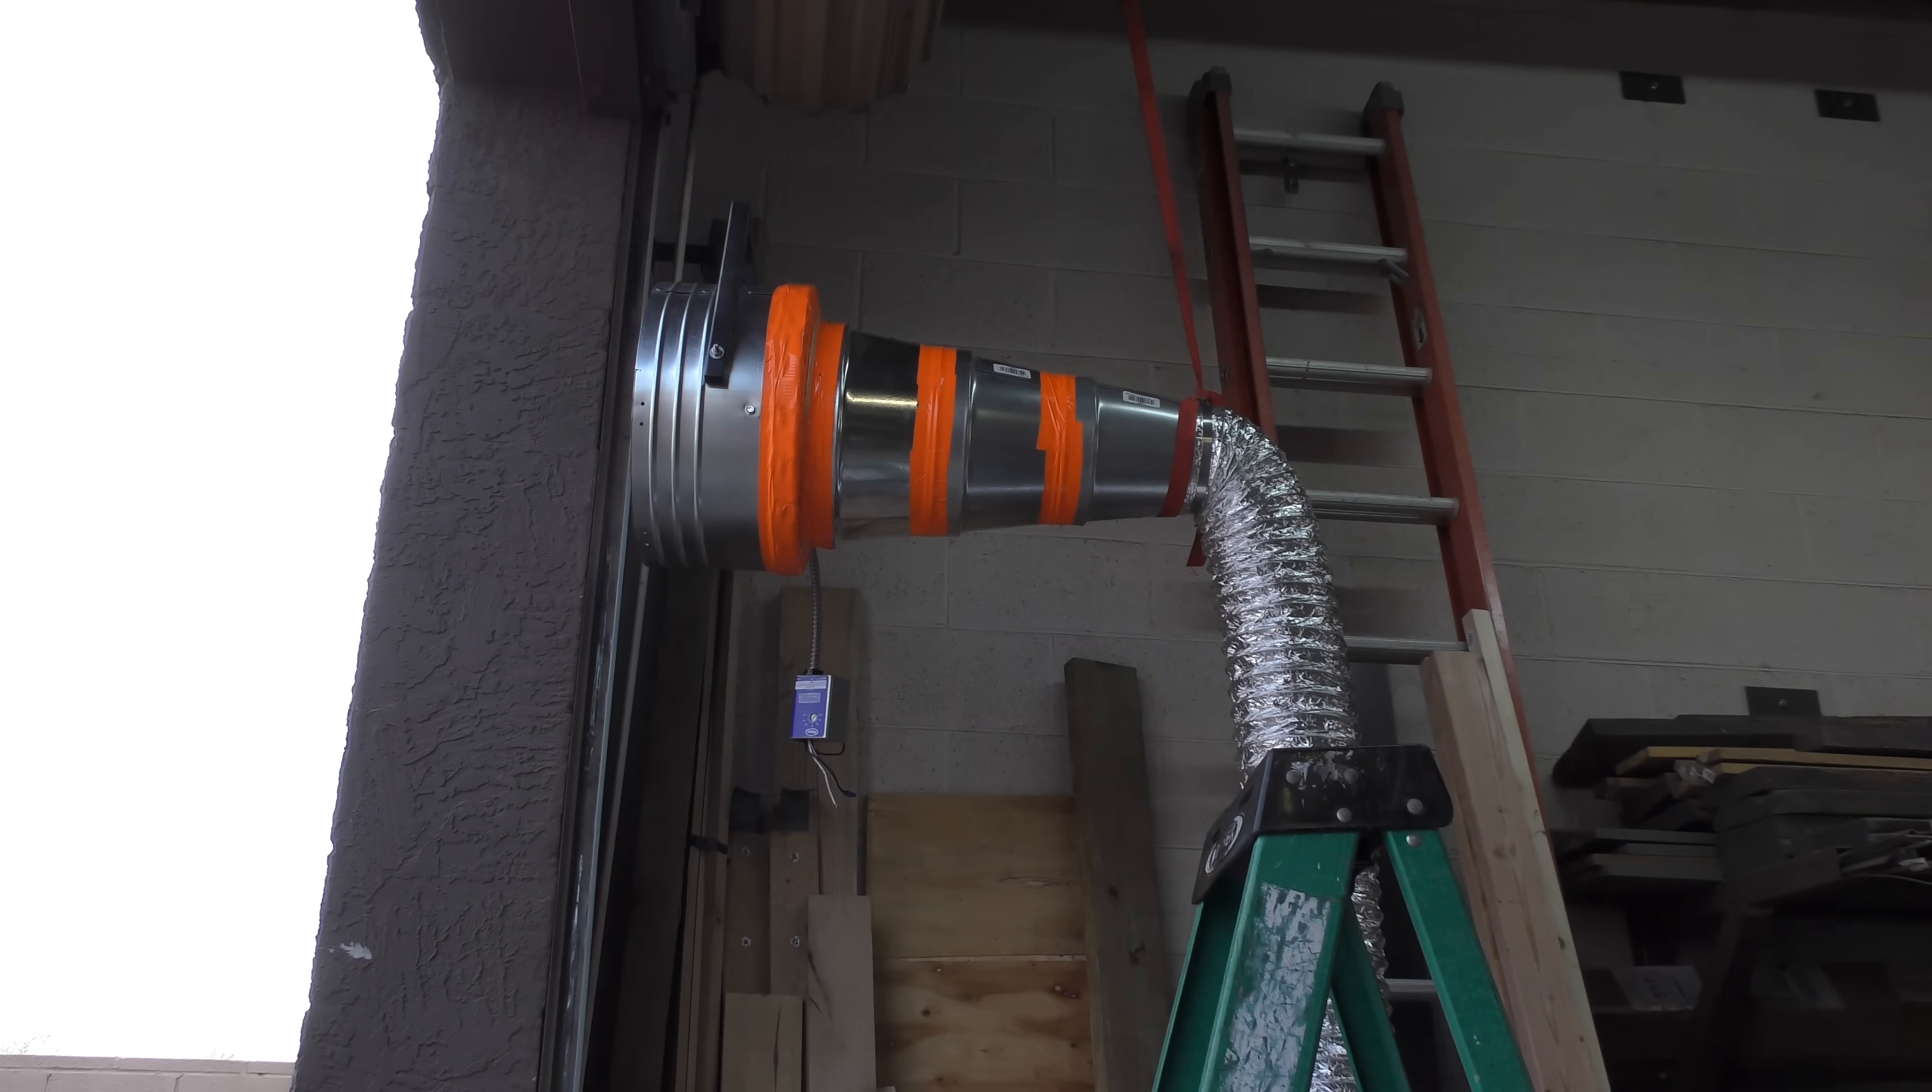So this is the actual fan and the reducers all set up in place and then this is a better shot of the bracket that I made.